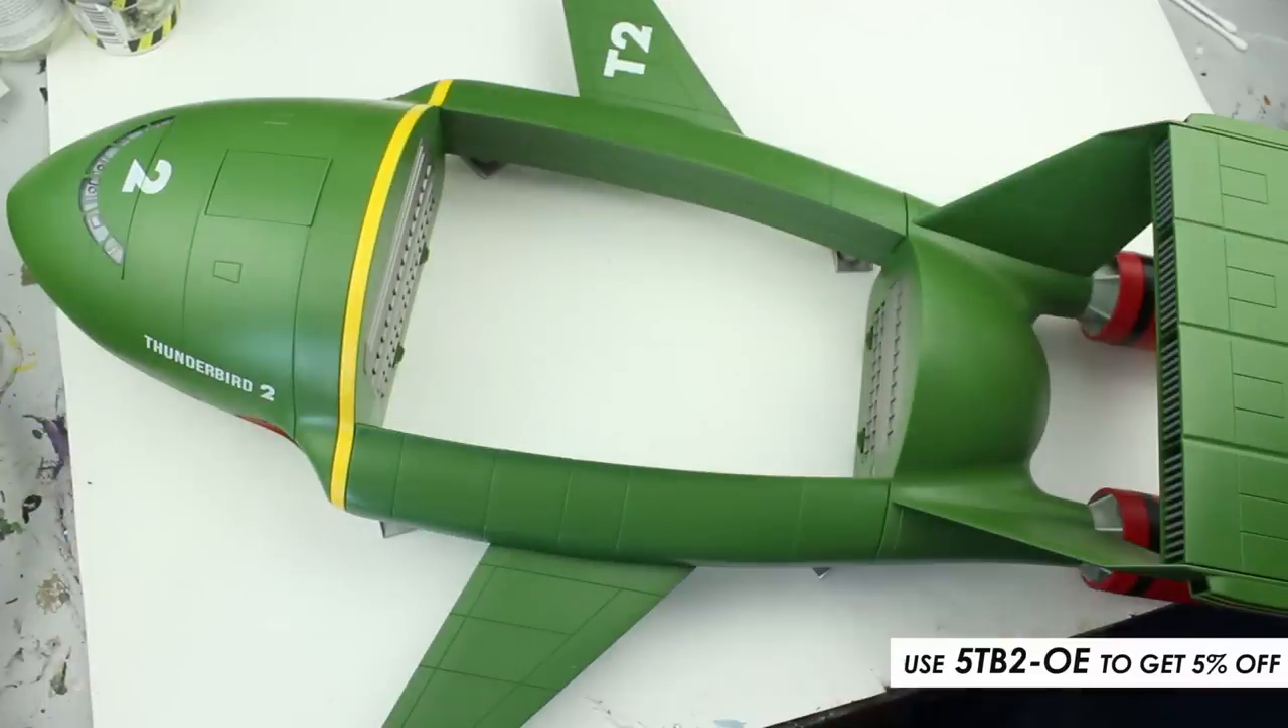Finally, the tail piece and wings were popped into place, completing the construction of Thunderbird 2.